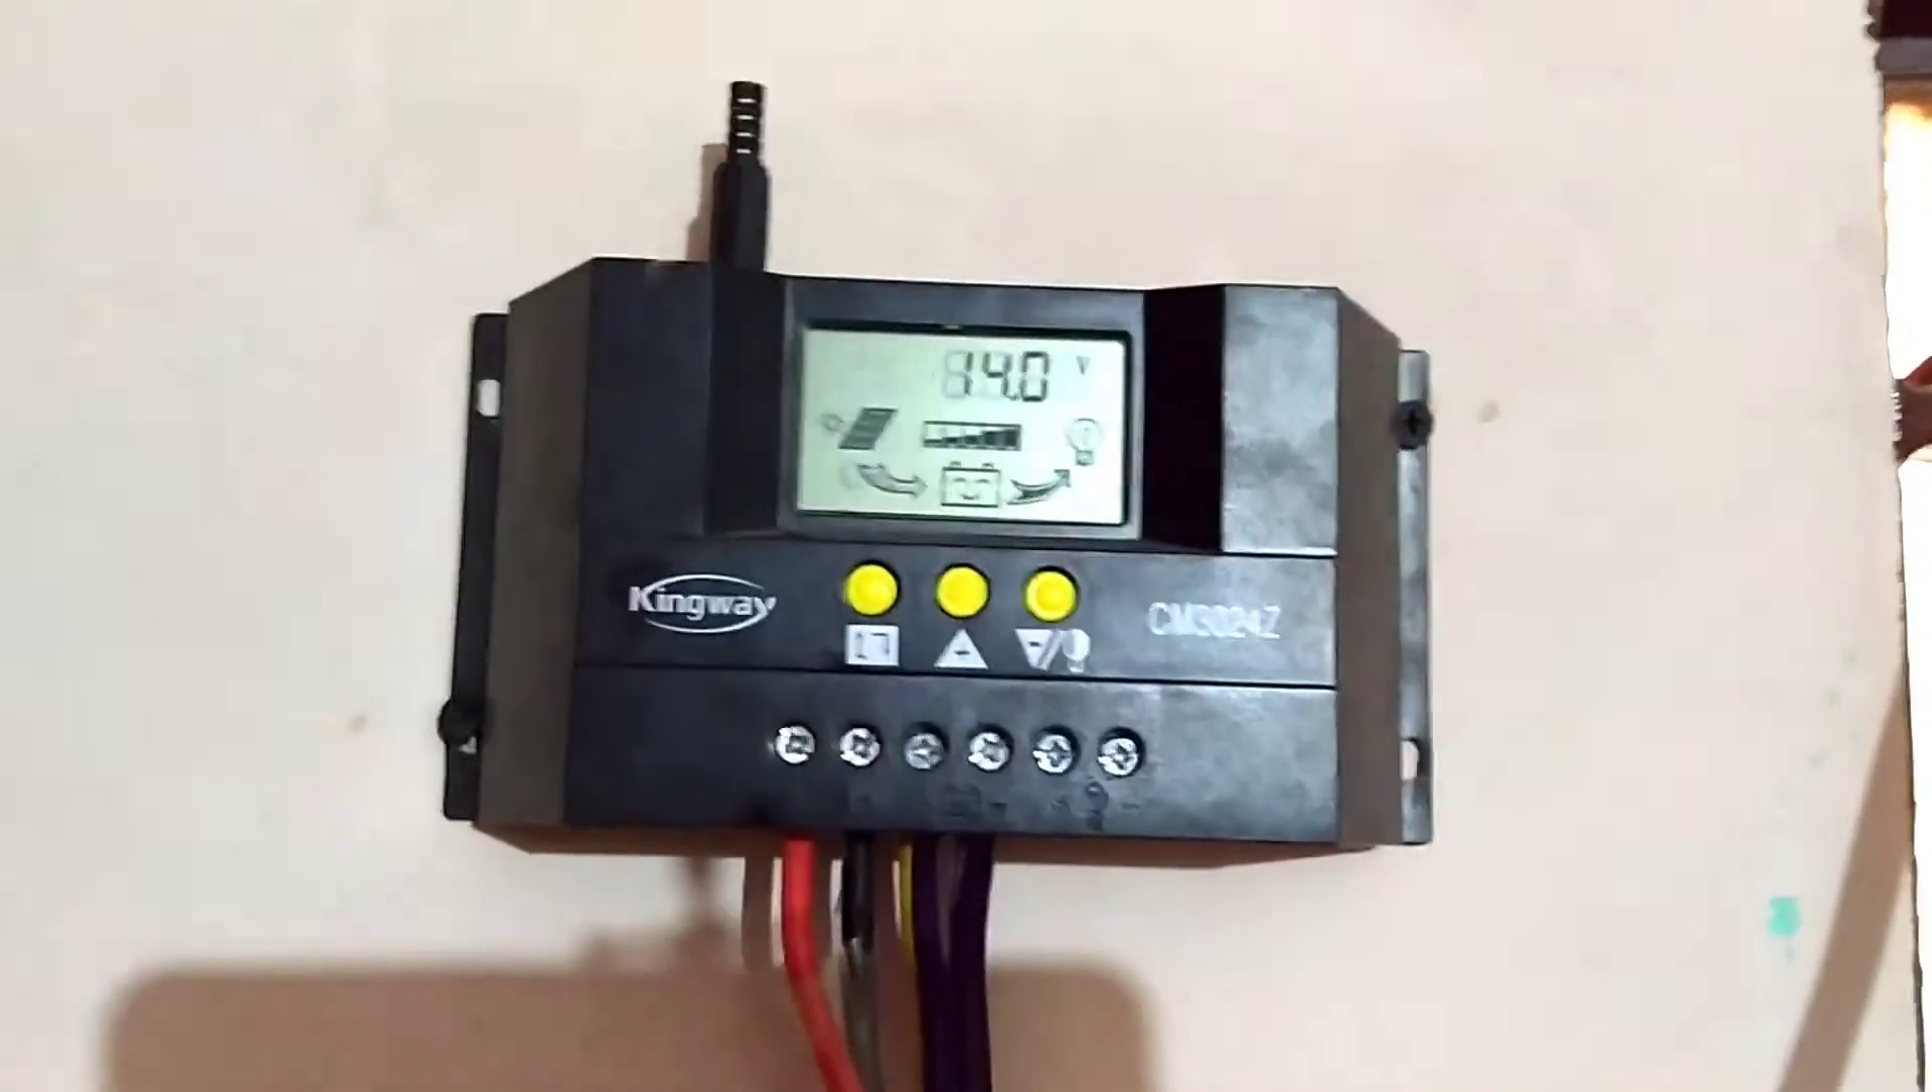یہاں پر میں نے اس کا چارج کنٹرولر لگایا ہے یہ آپ دیکھ سکتے ہیں۔